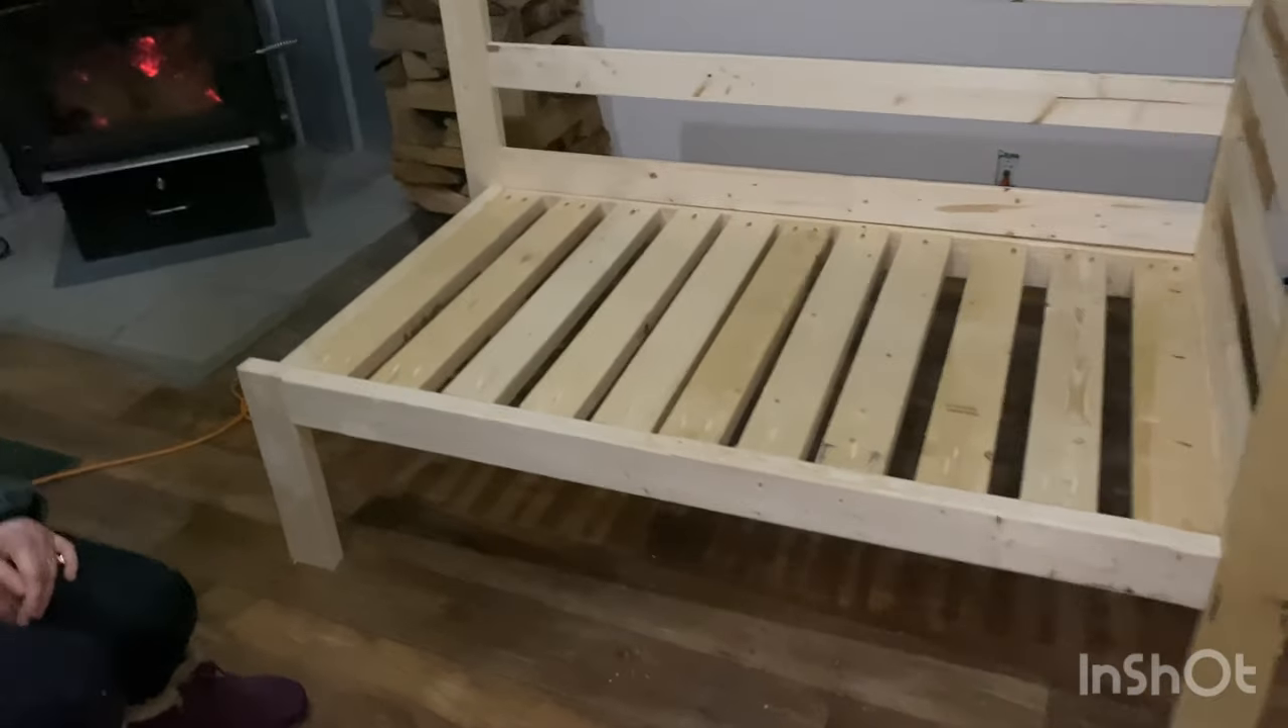So, the frame and everything is done now. We got all the seat slats and all the back slats and the side slats and such.